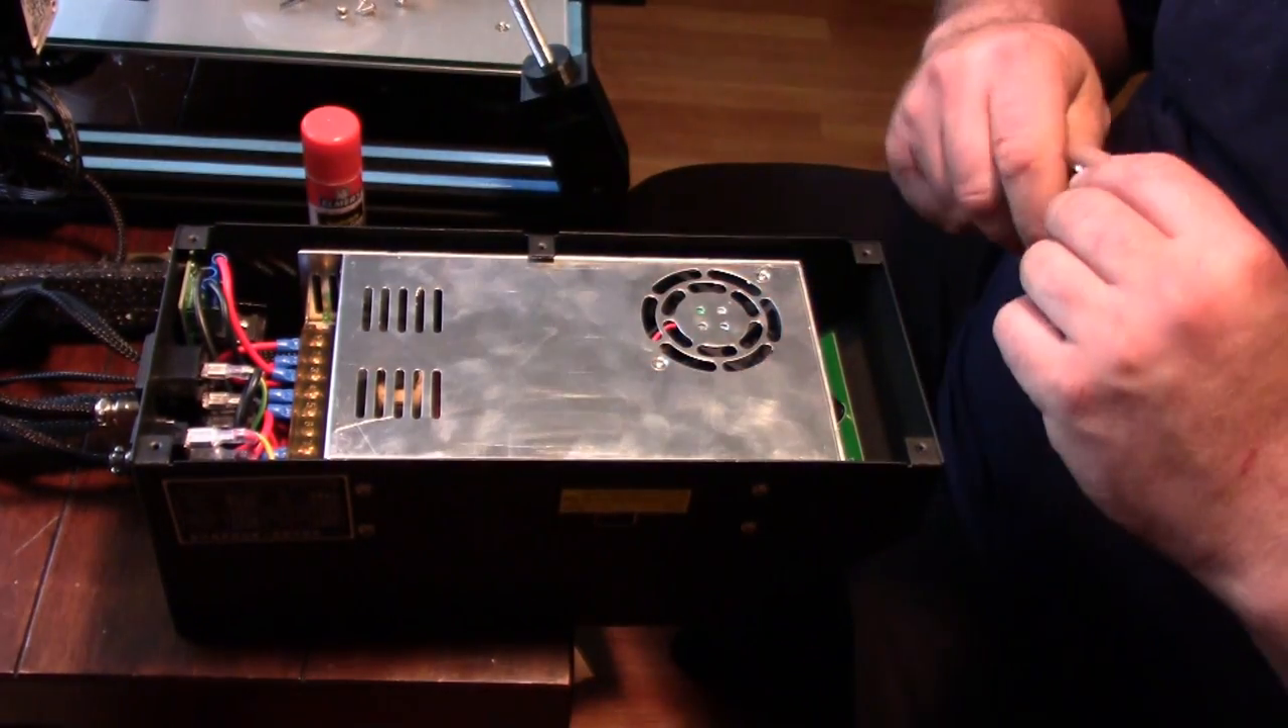So this is the control box with the bottom taken off.